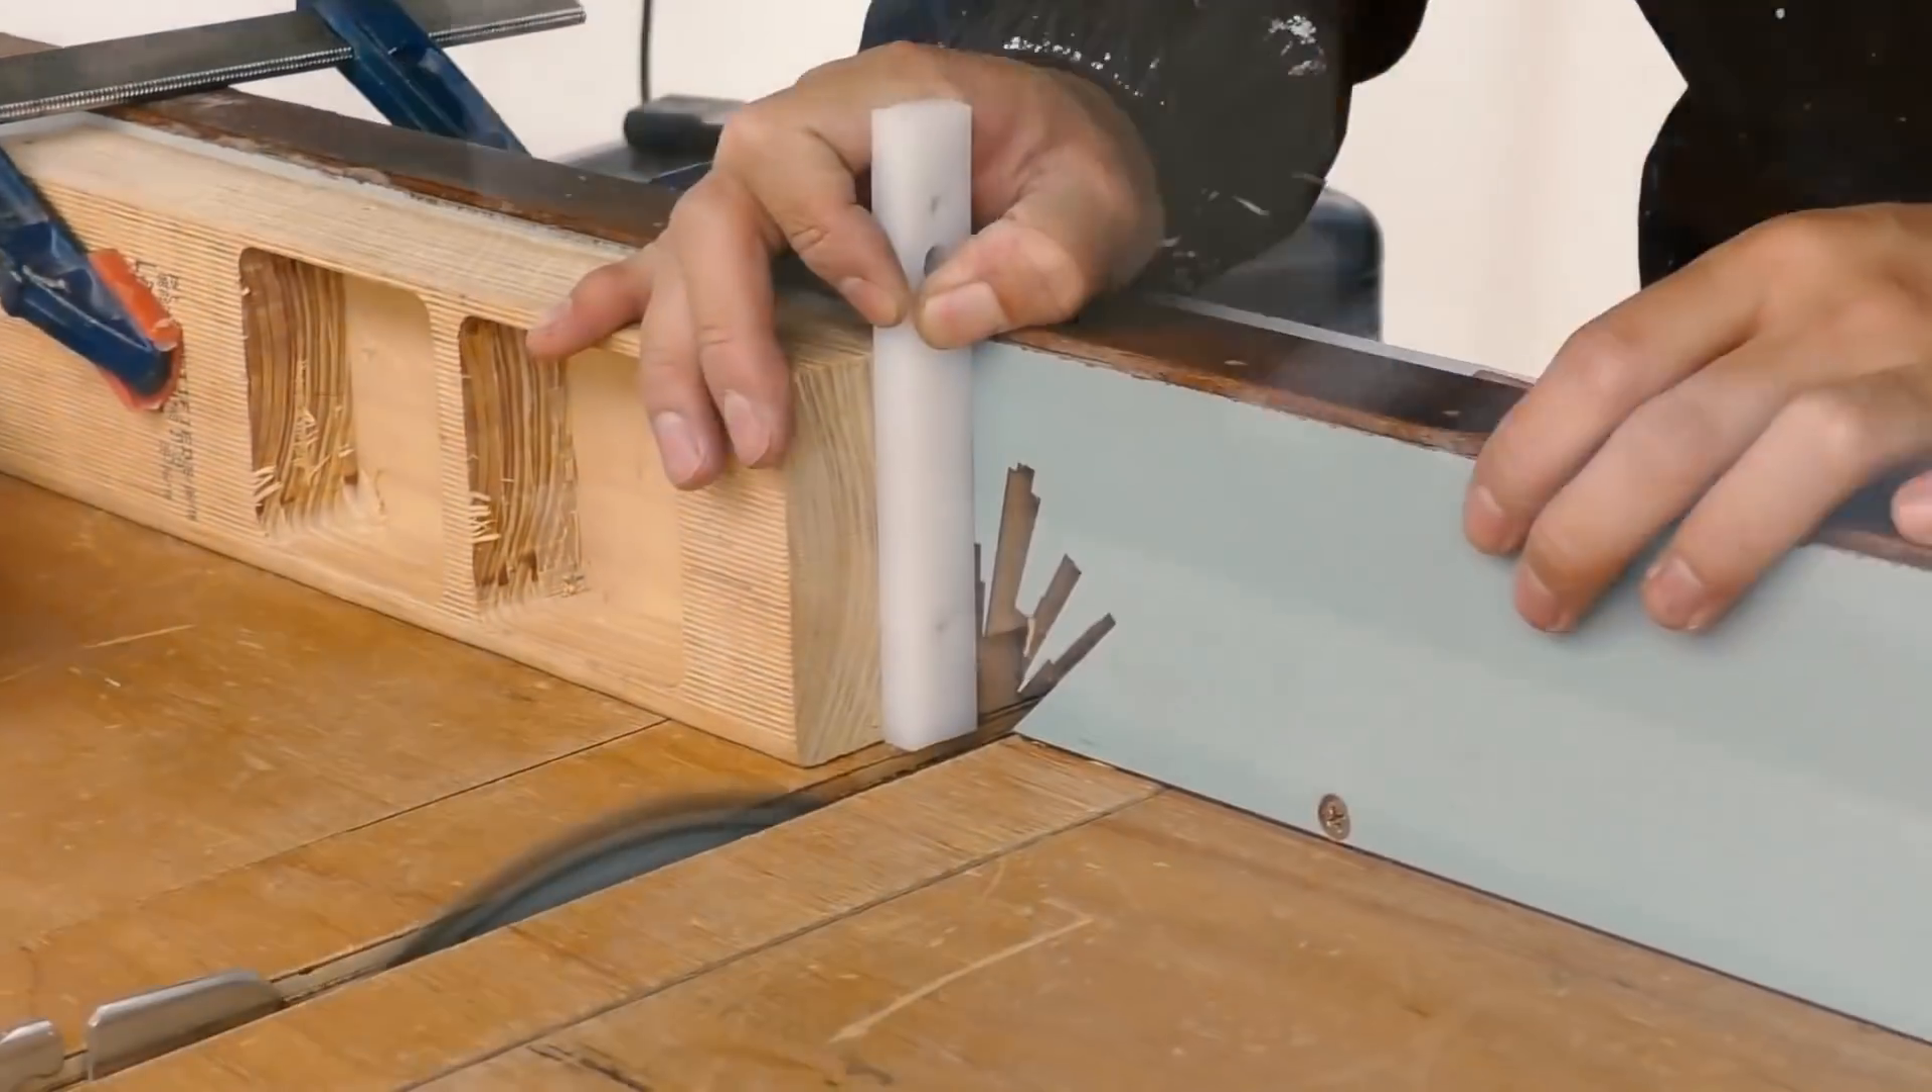Now since I've actually dadoed the piece of plastic into the wood, it actually sticks out above the surface, so I'll have to trim that down.